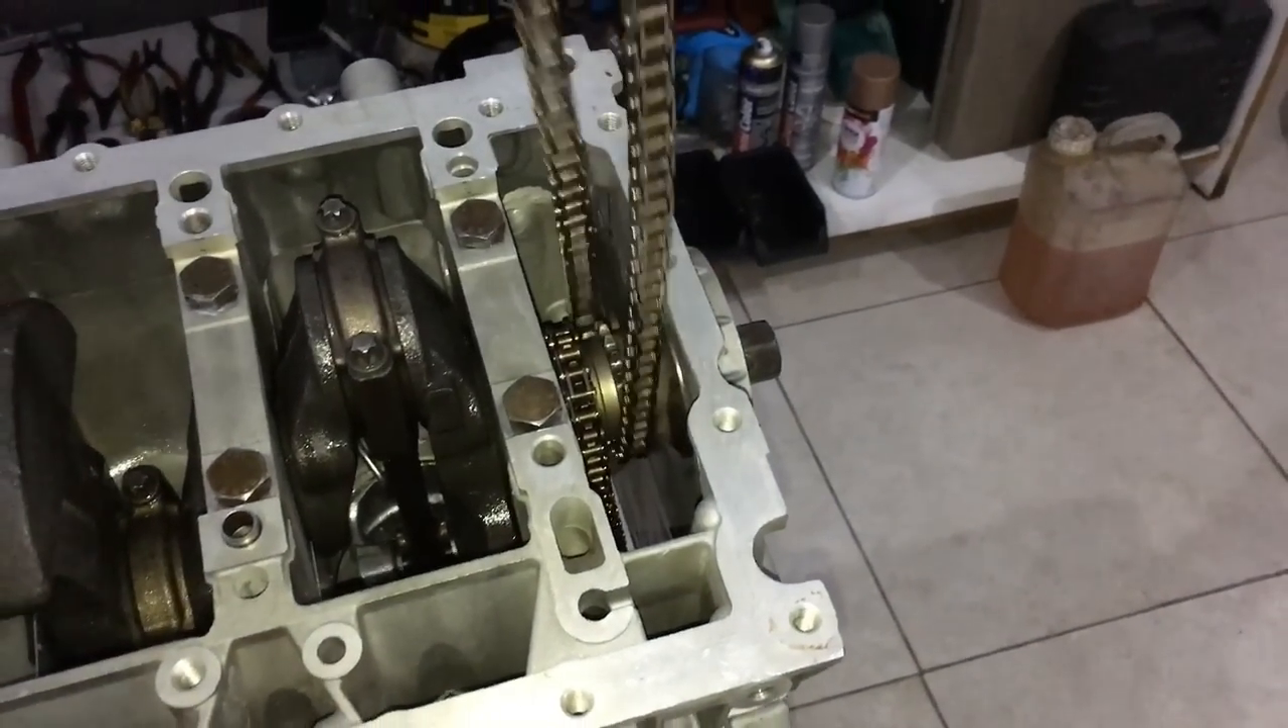Ó, a corrente está no lugar.